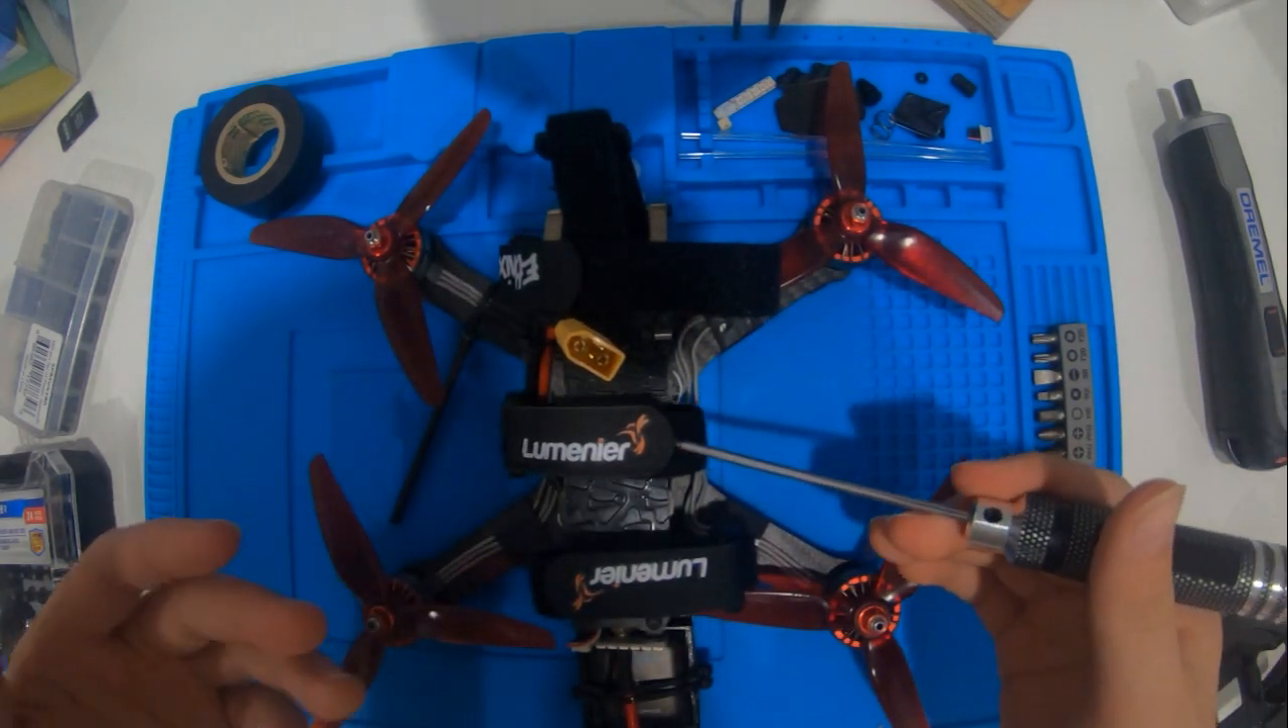I've put on my straps, my propellers, and we are now ready to fly pretty much.